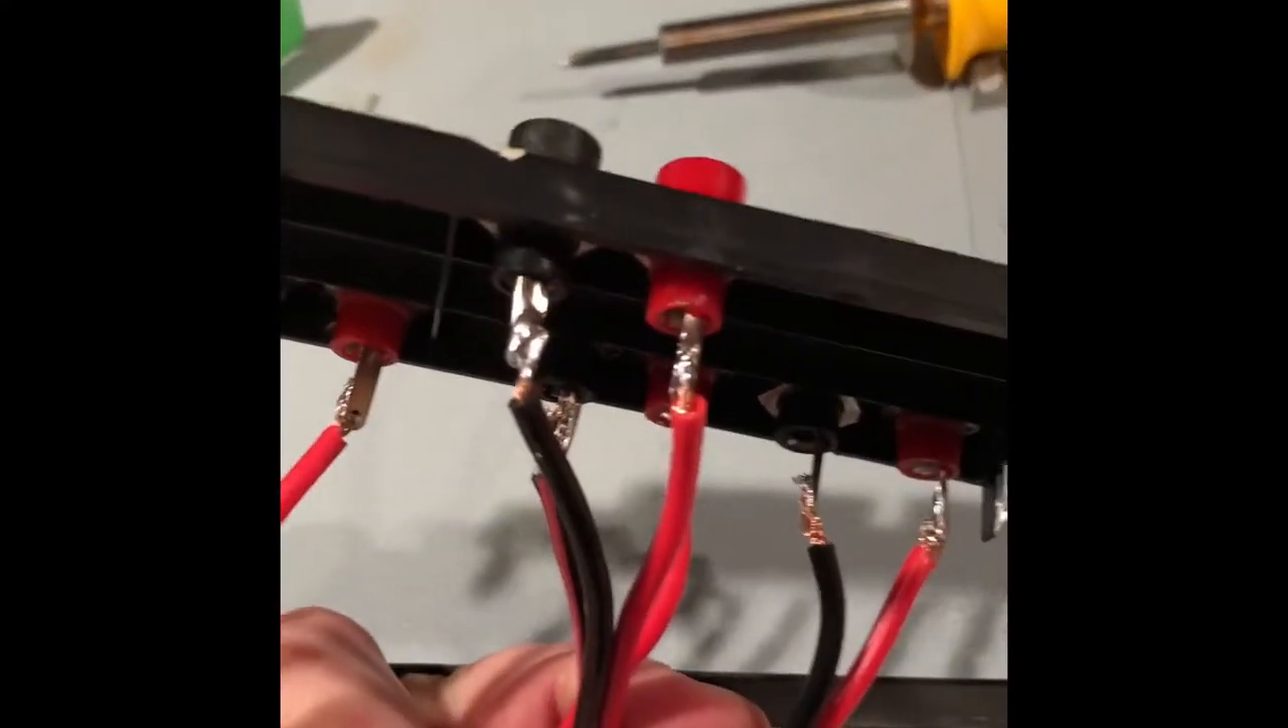All right, so we have our panel all soldered up Got our wire connections all soldered to the banana connectors In the back here.